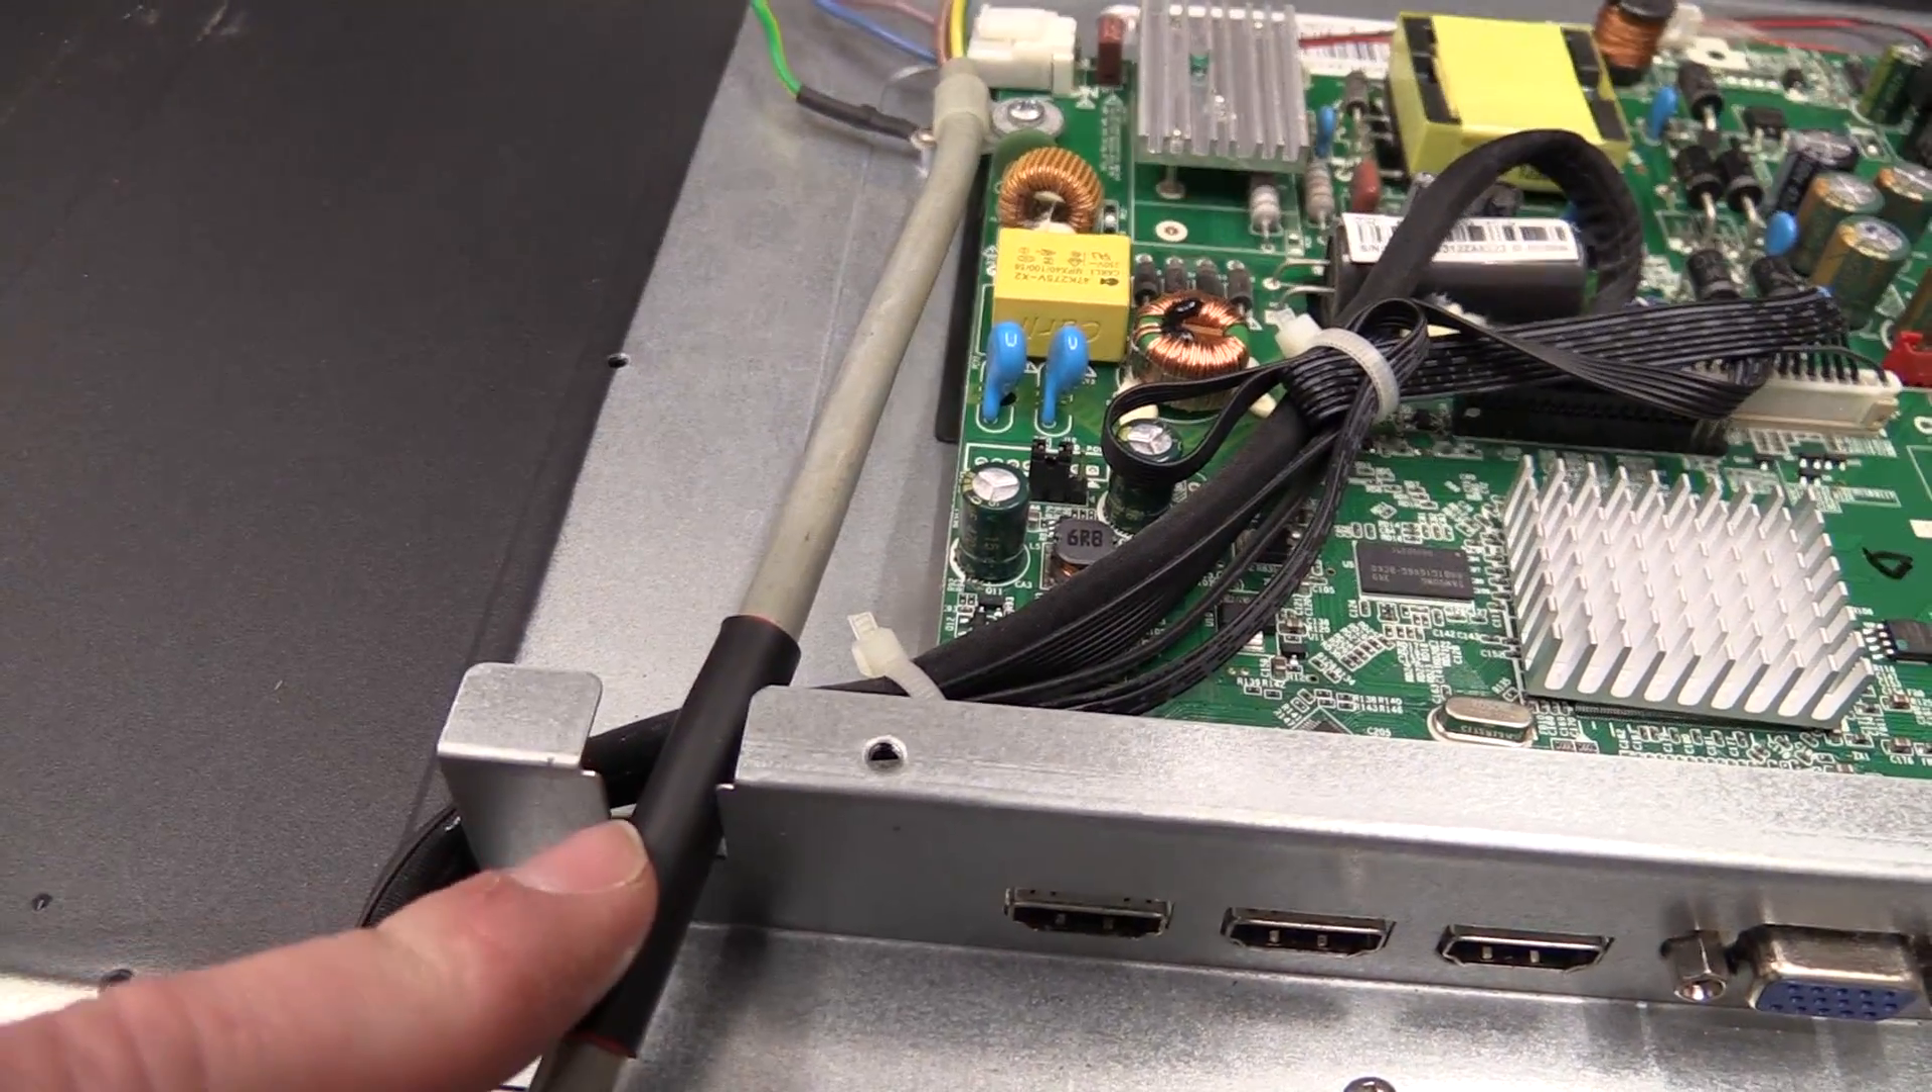So, I used a double layer of heat shrink tubing to hopefully keep the exposed metal edges from wearing through the insulation of this cable.